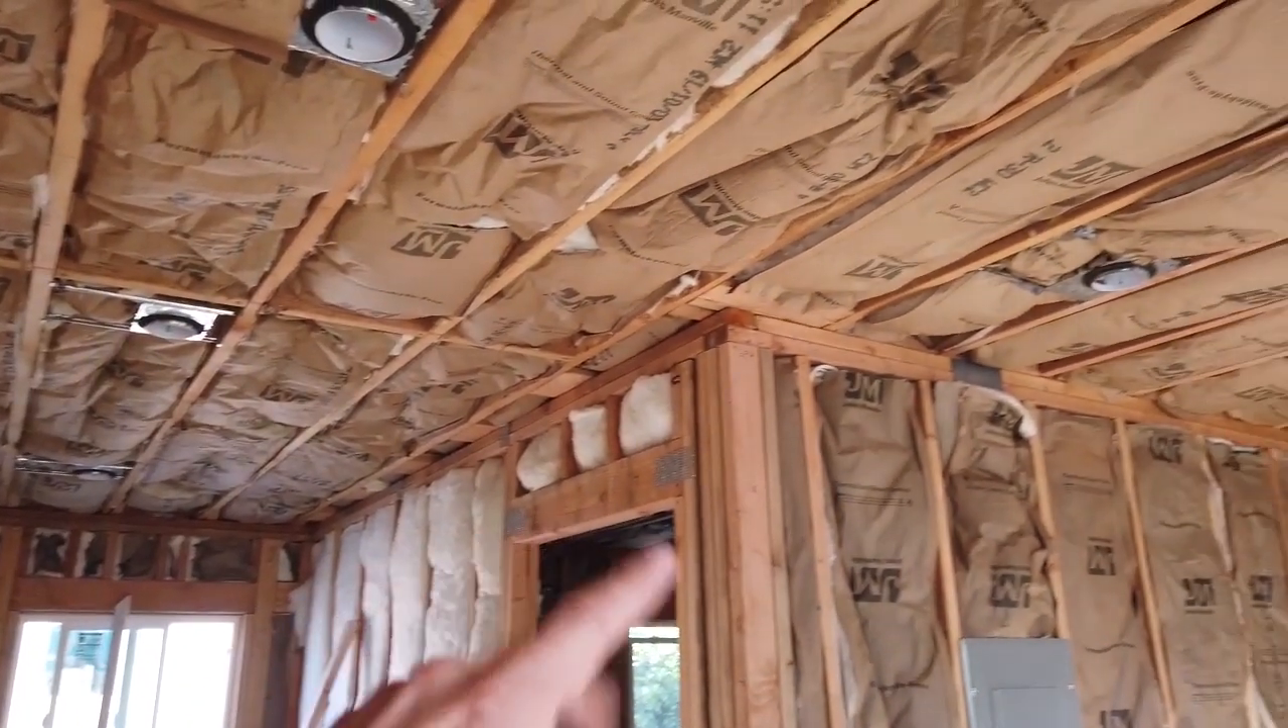And now when I came back, all the framing is done.